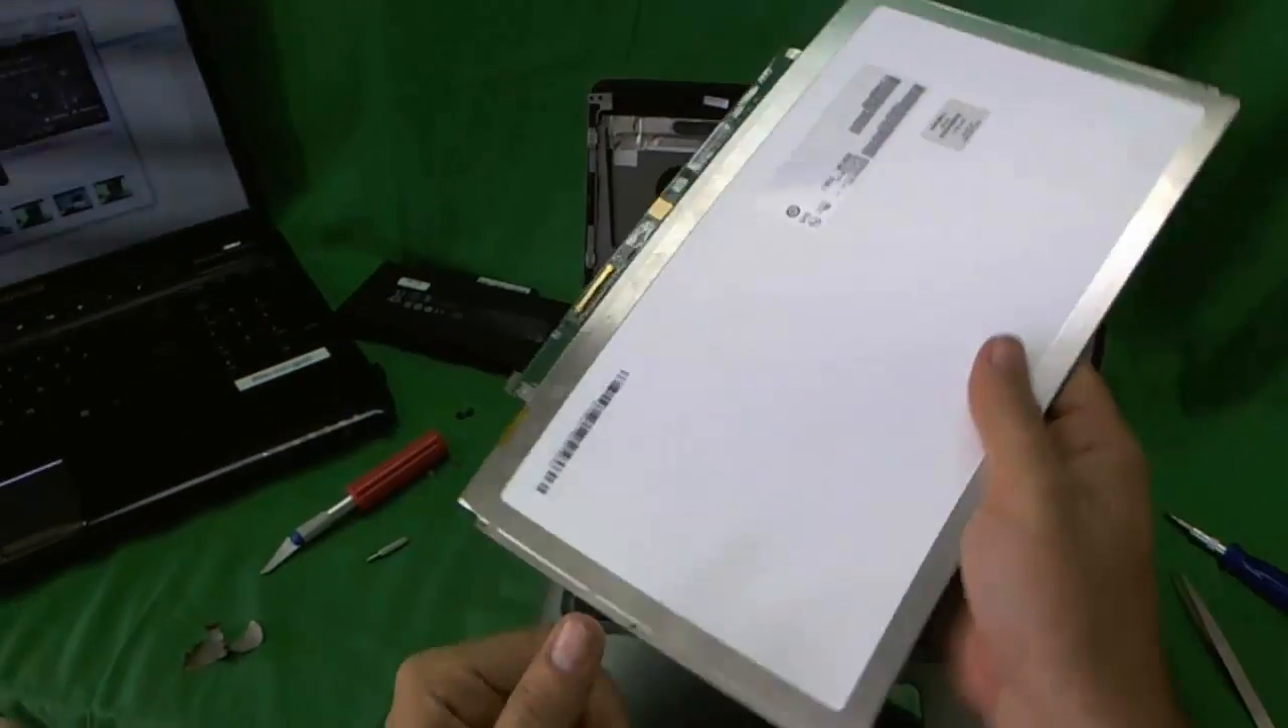Okay, so the screen is free.